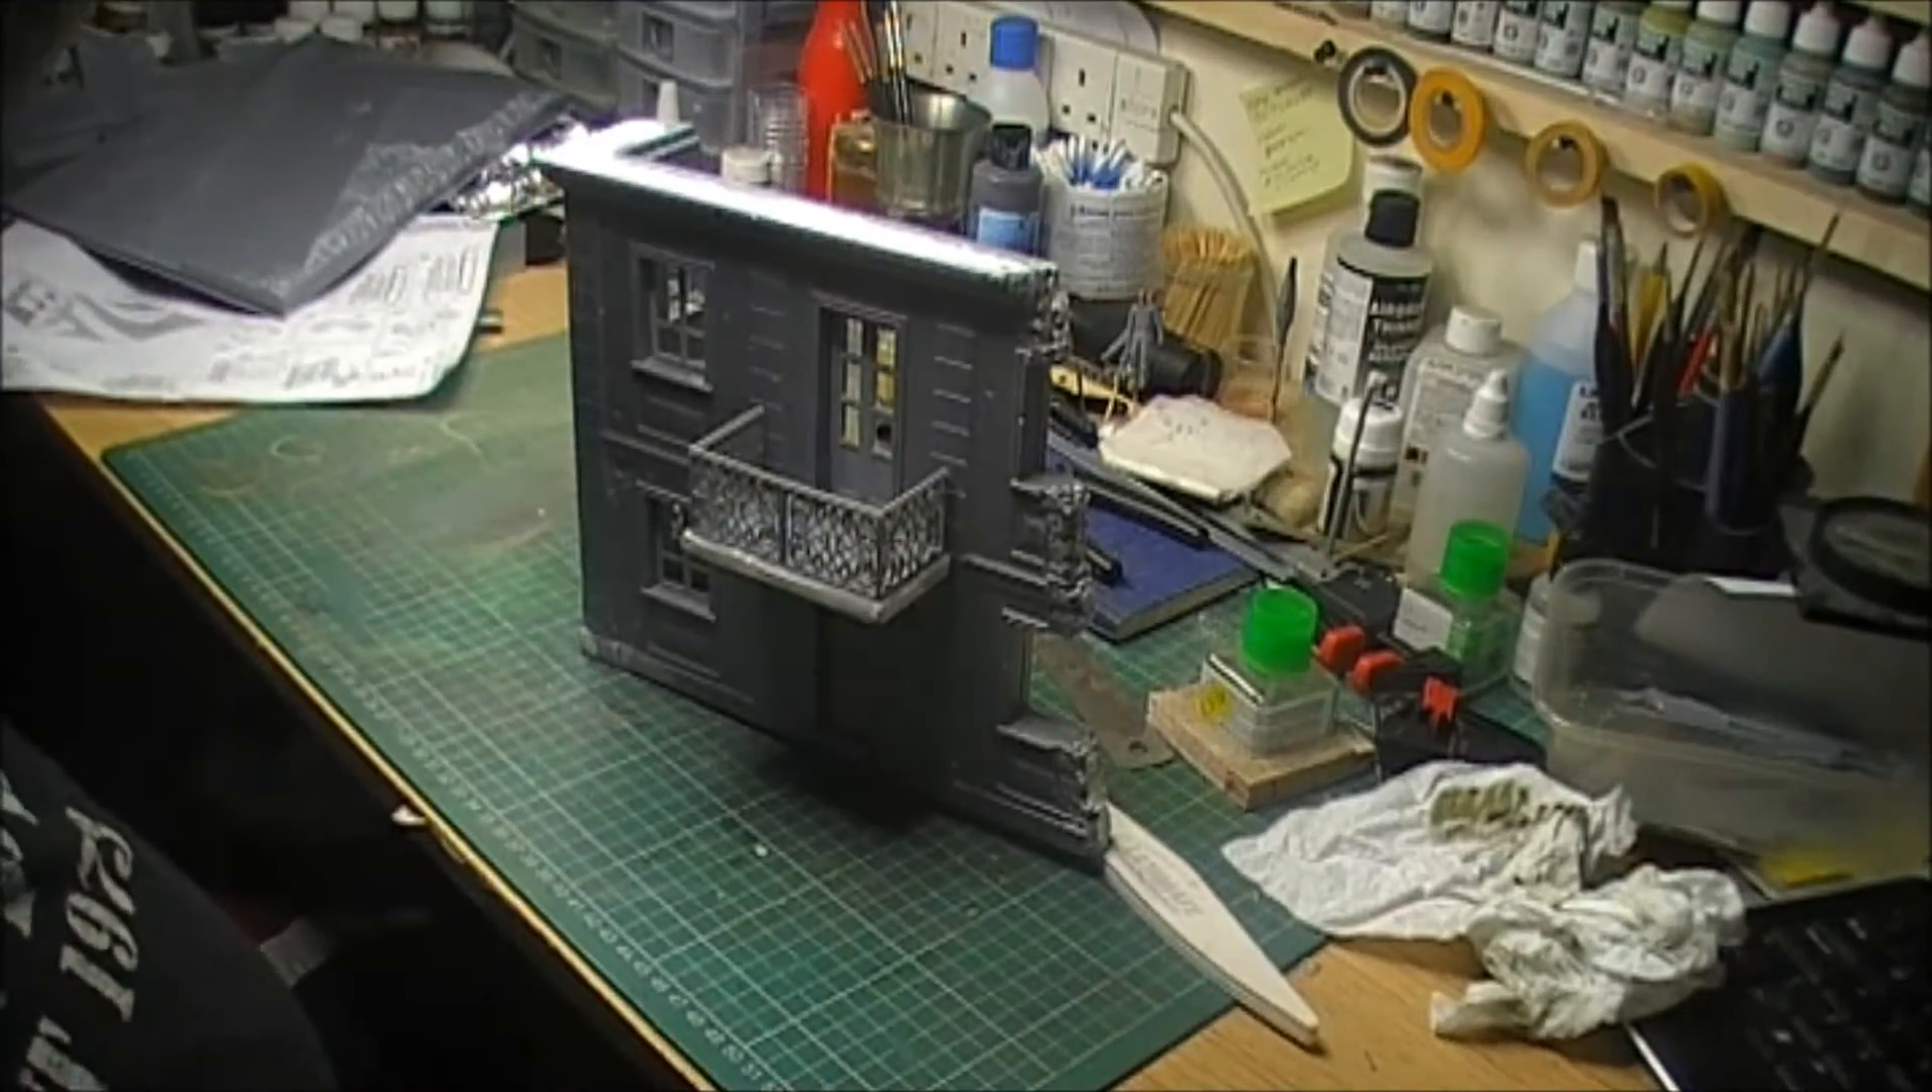Okay guys, right, I've glued all the doors and windows in.